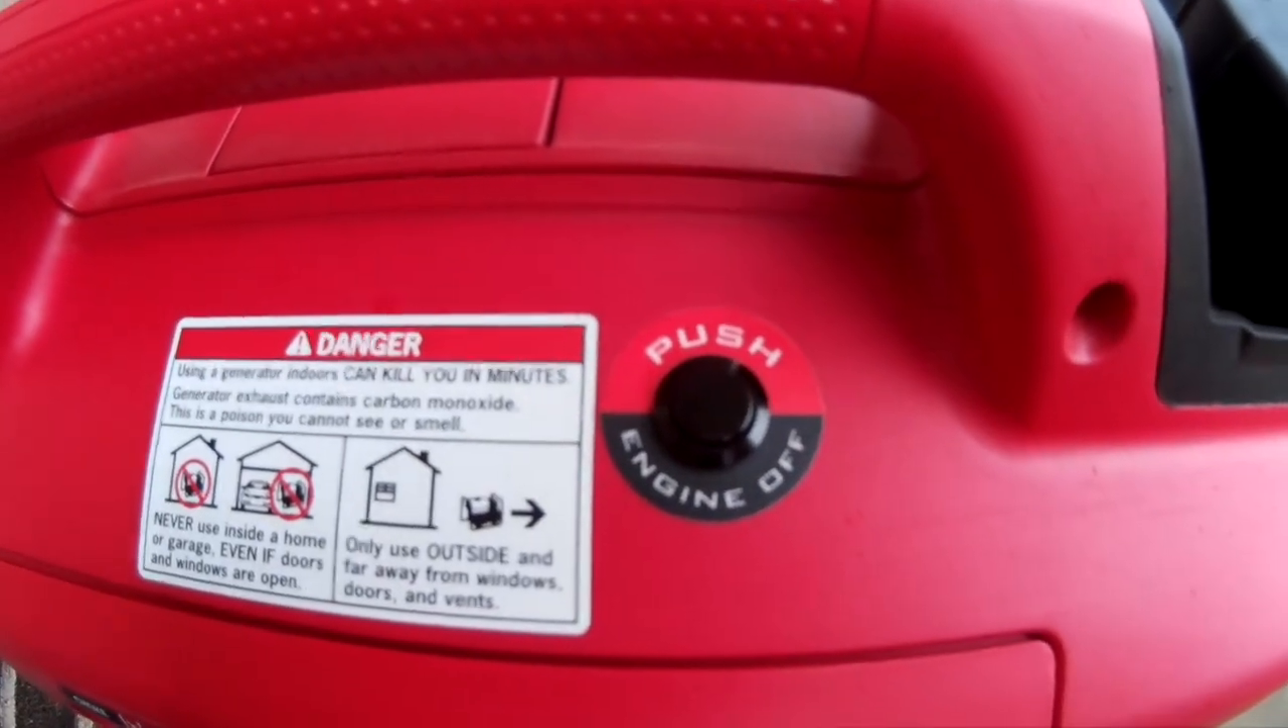All right here's the finished product you can see up top now we now have a engine stop button.